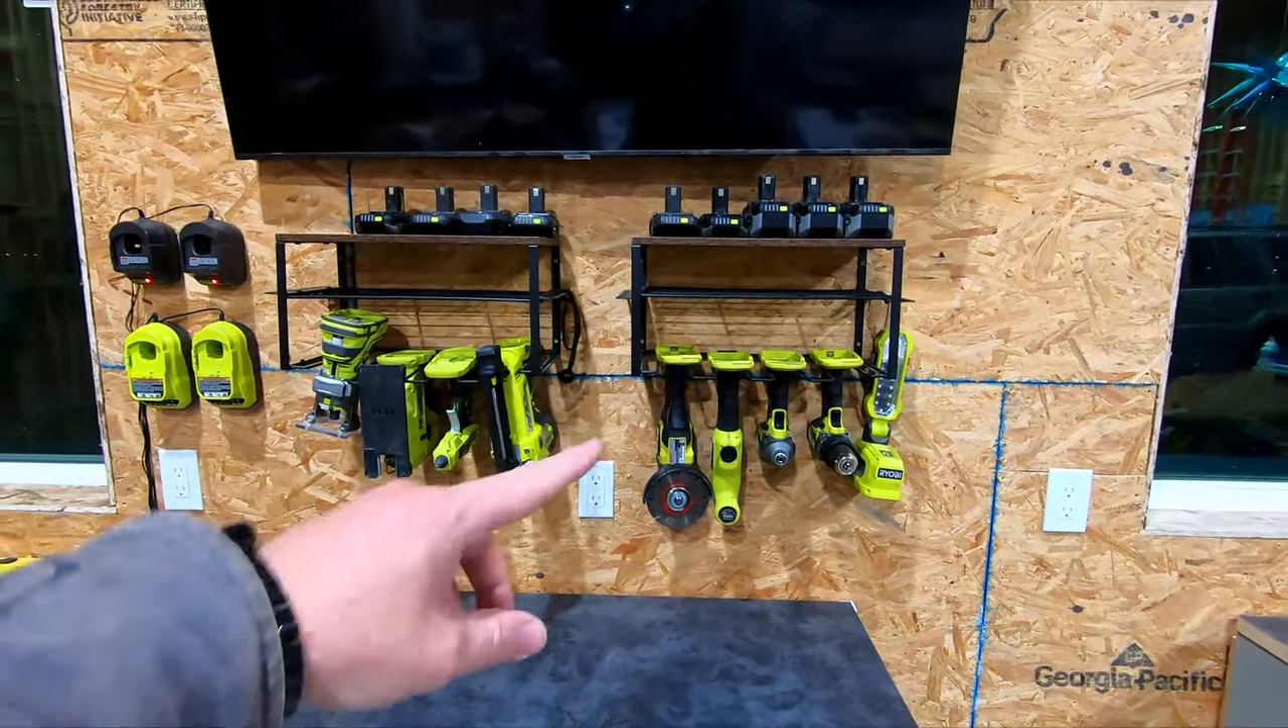Came through and finished my tool wall here added four chargers that i had for the ryobi system and then these two racks that i got off amazon.